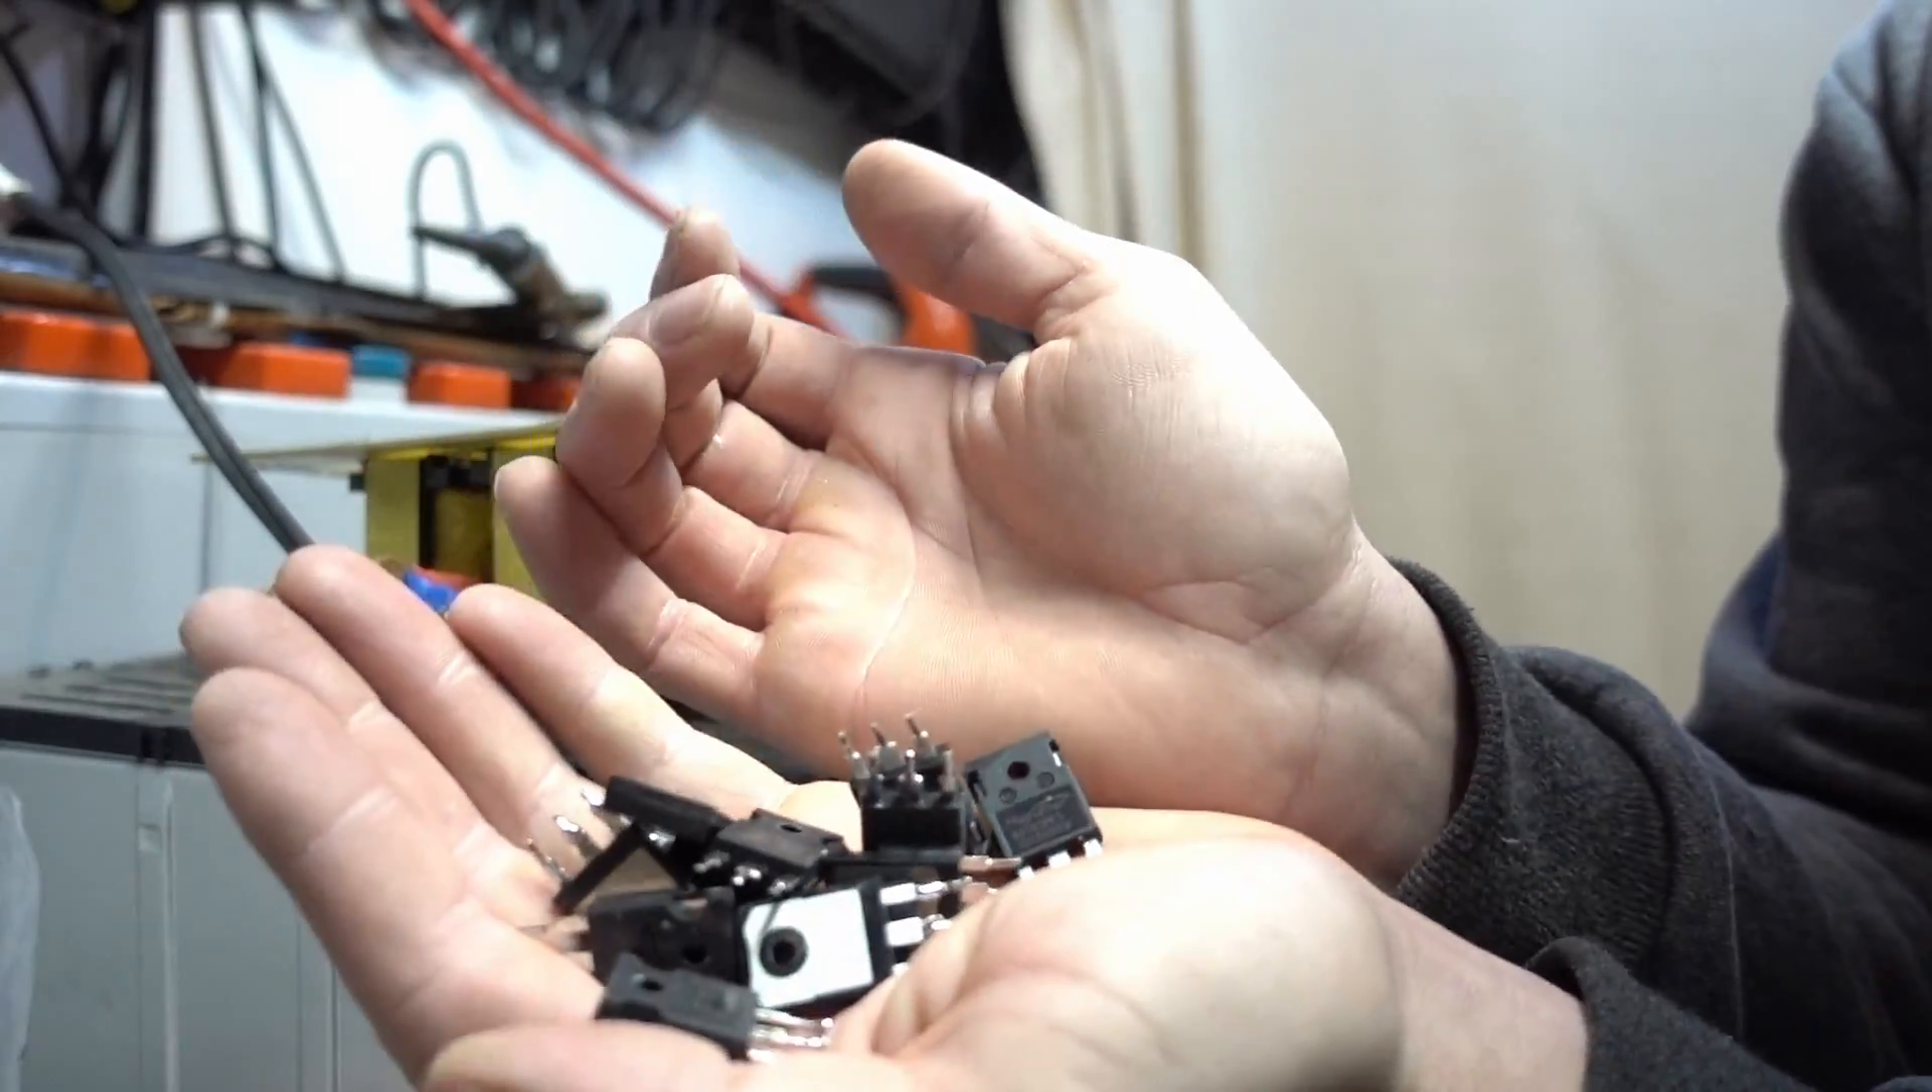There we got all of our mosfets taken out.